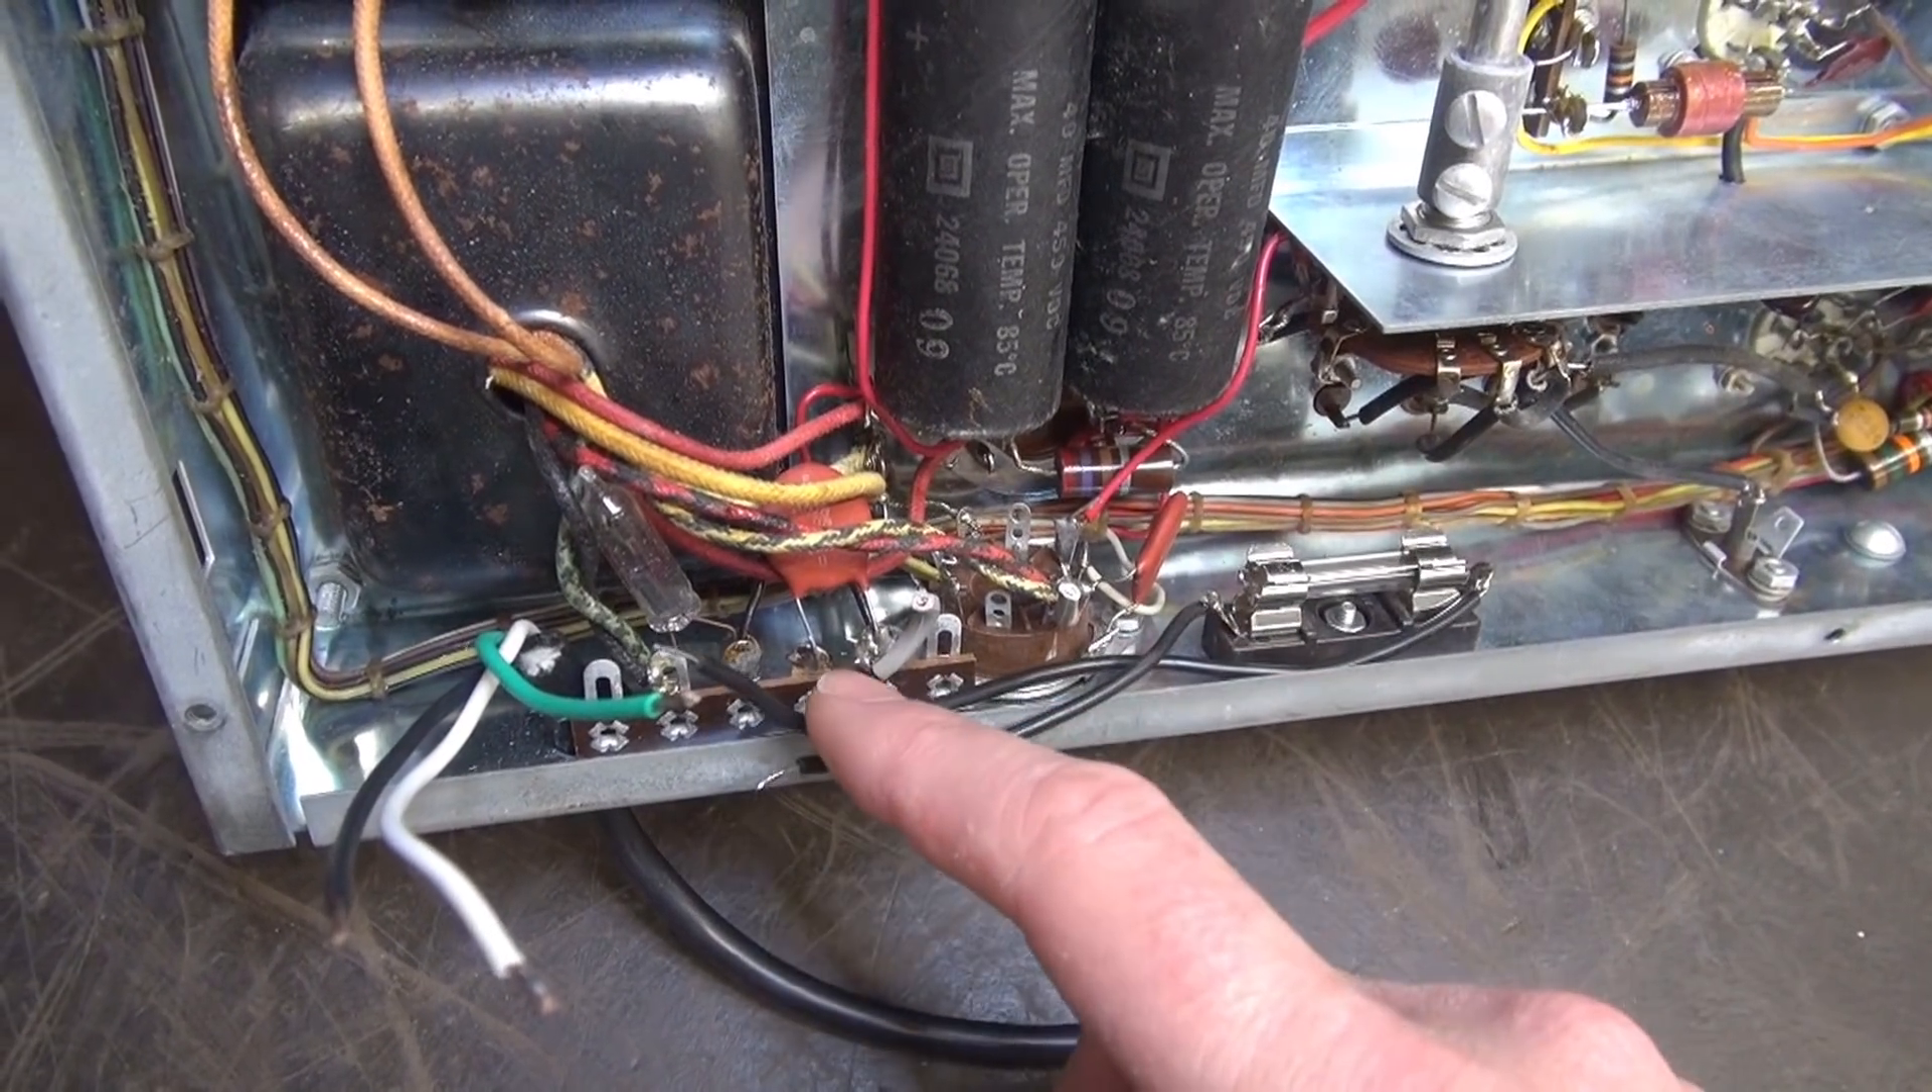There's a new fuse holder installed. The AC cord is ready to be wired.